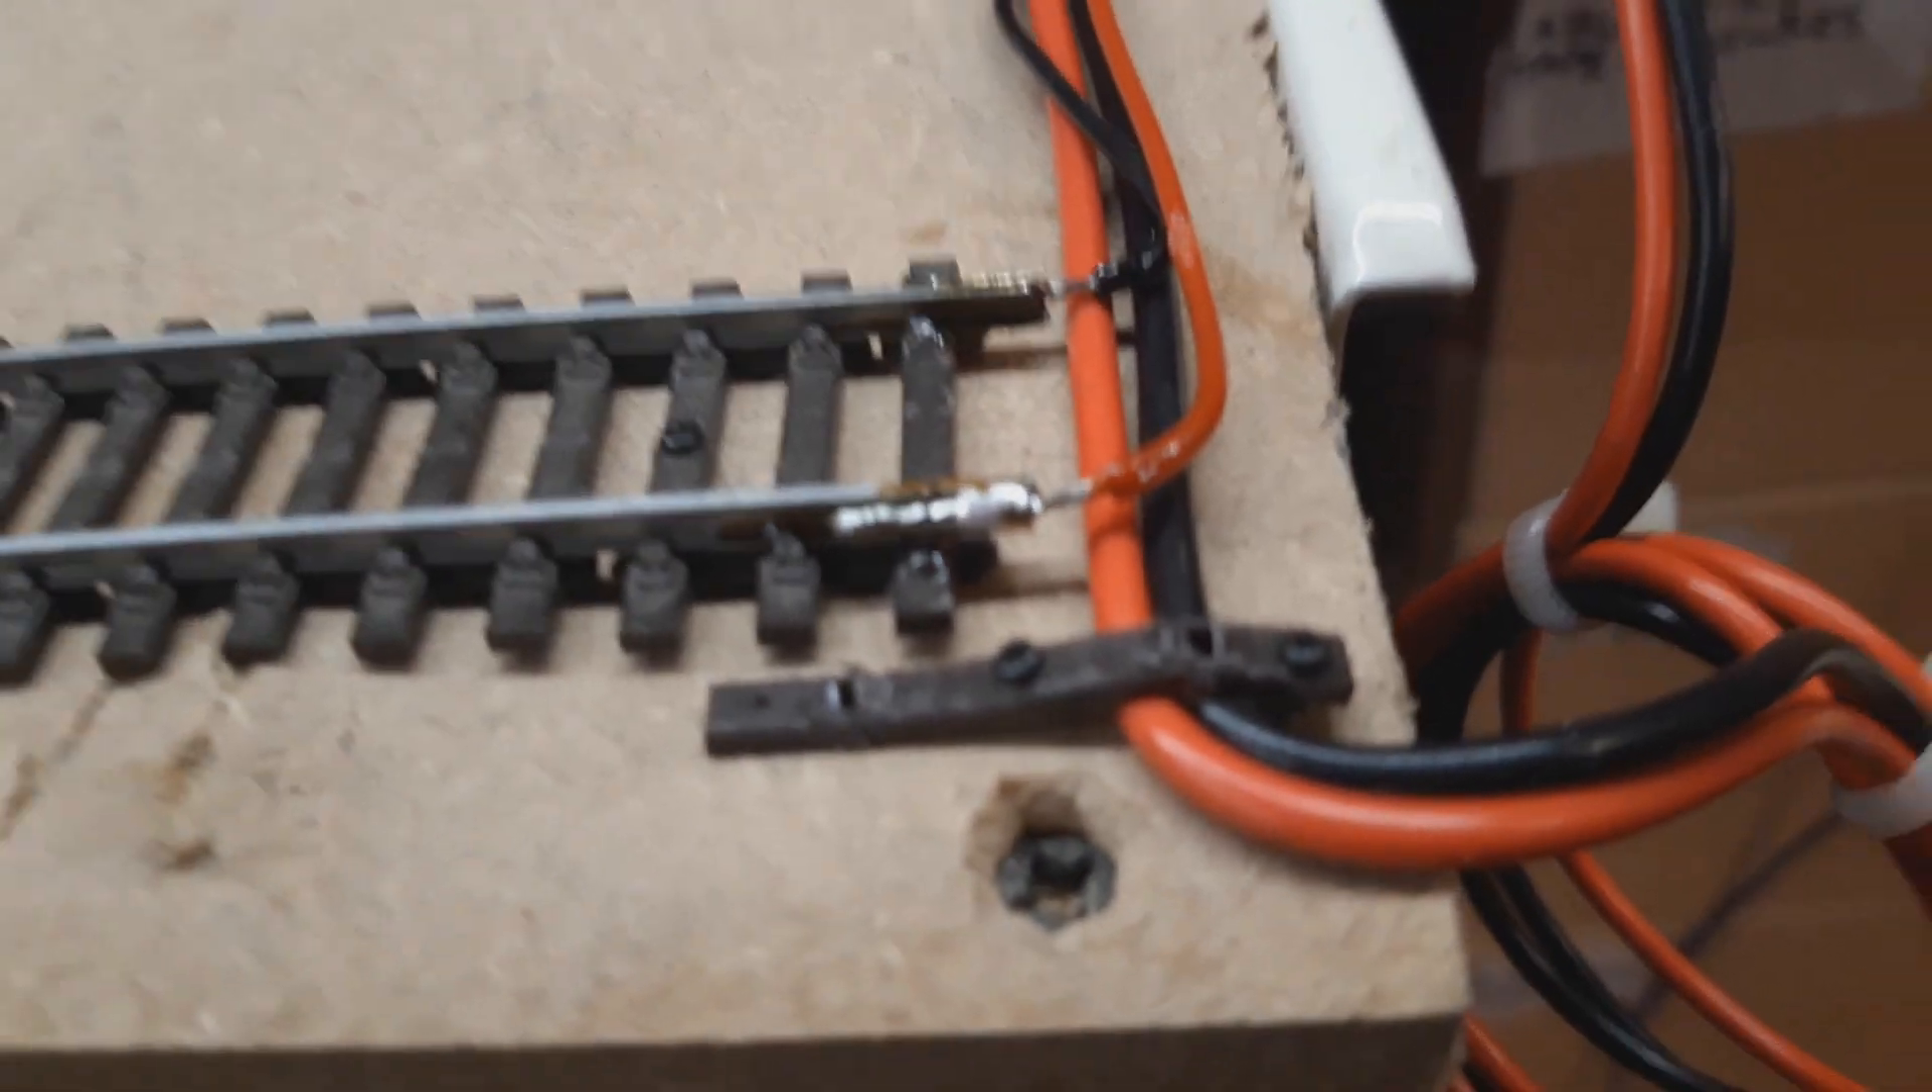Okay so I've screwed the old bit of track down cleaned the ends soldered them used a bit of sleeper as a bracket.